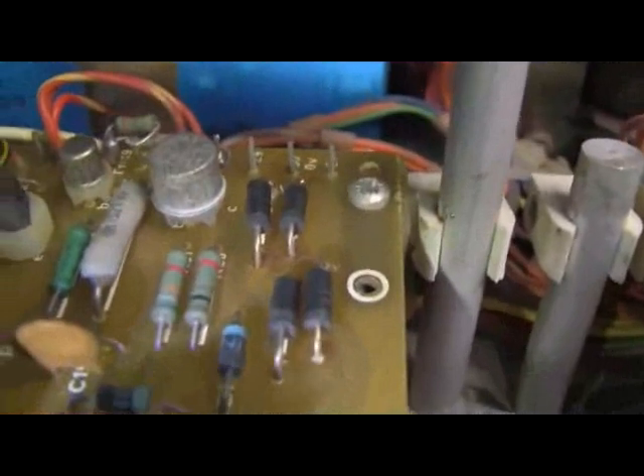The diodes all sit up proud they don't sit down on the board.